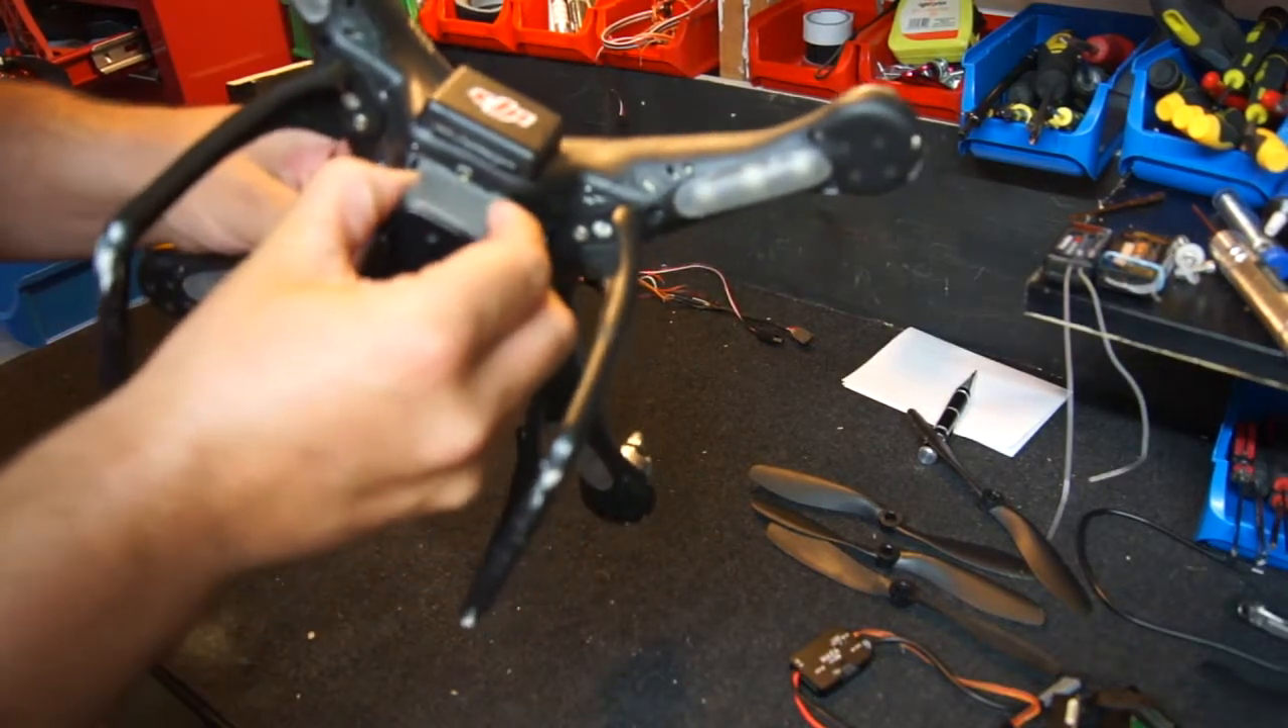Ok first step let's remove all the props ok that's done.